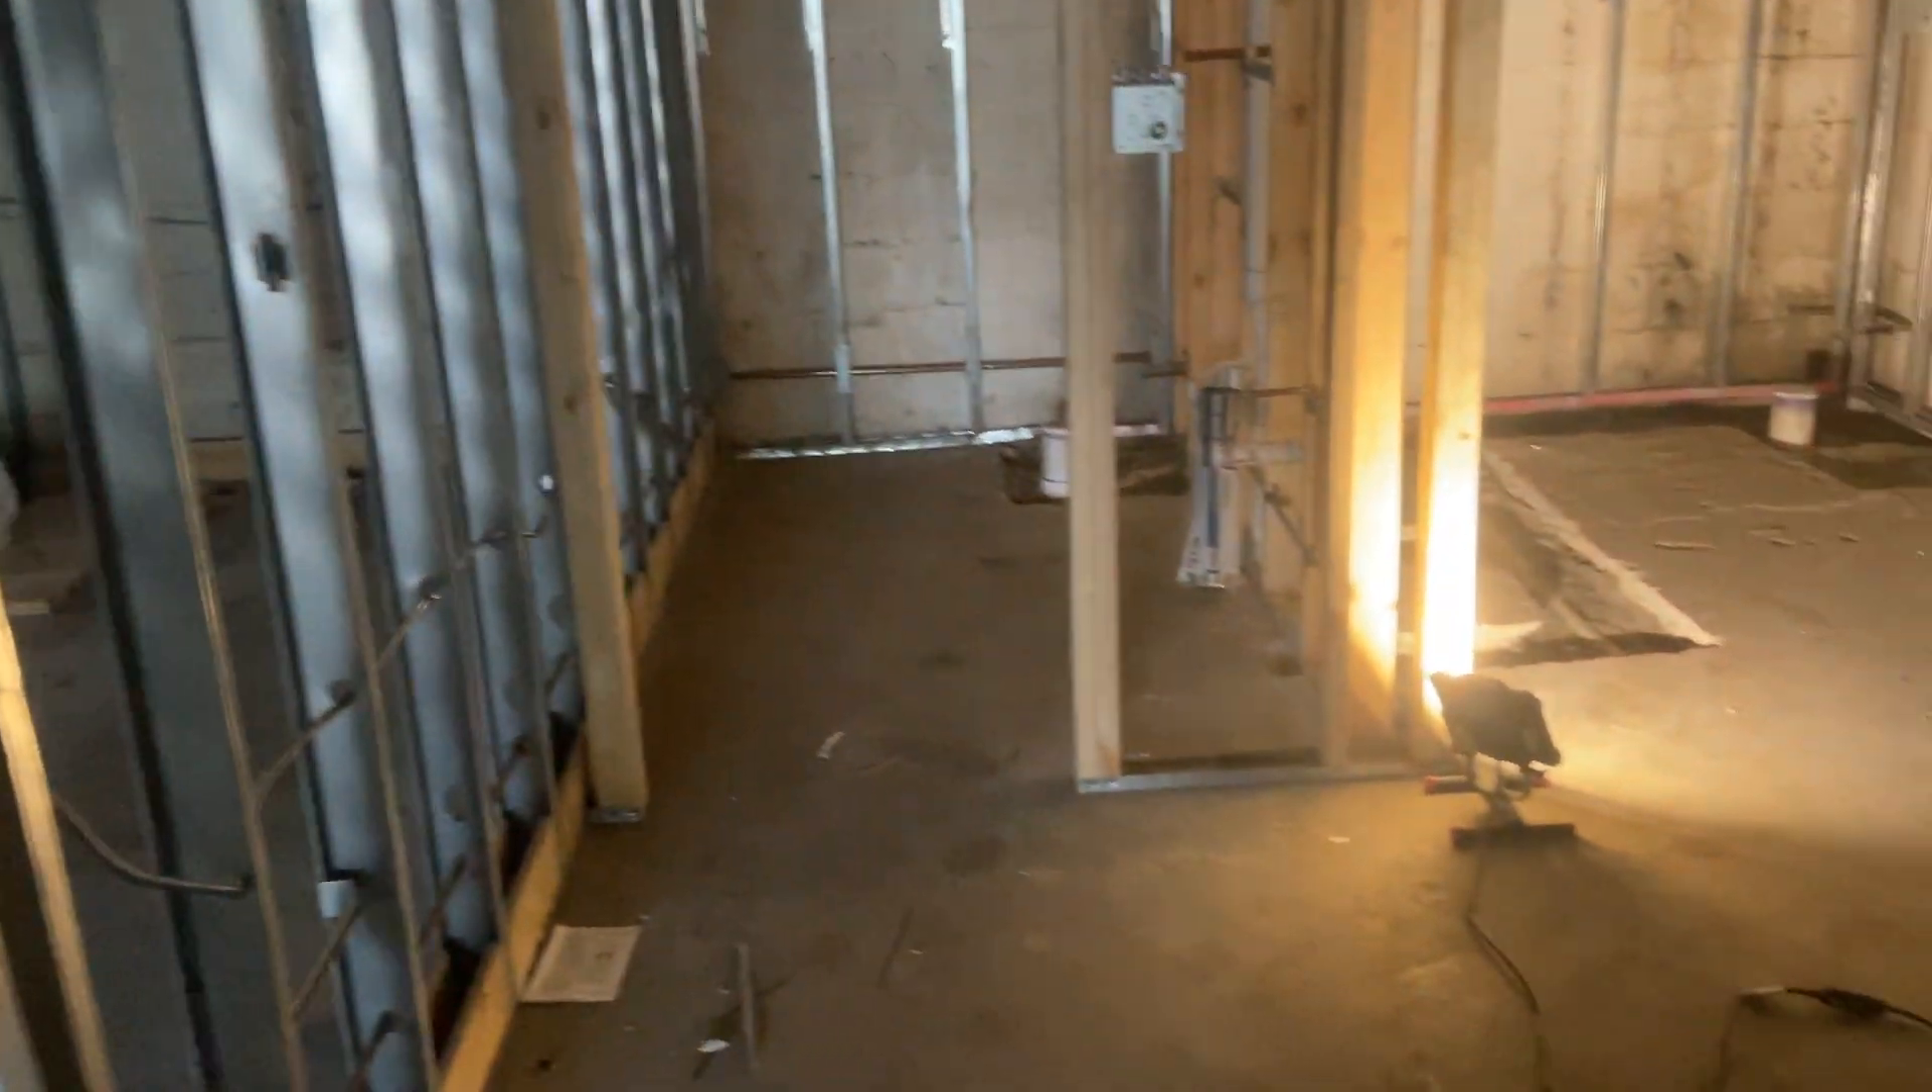This is Moya's office. You can see we have all the framing here.